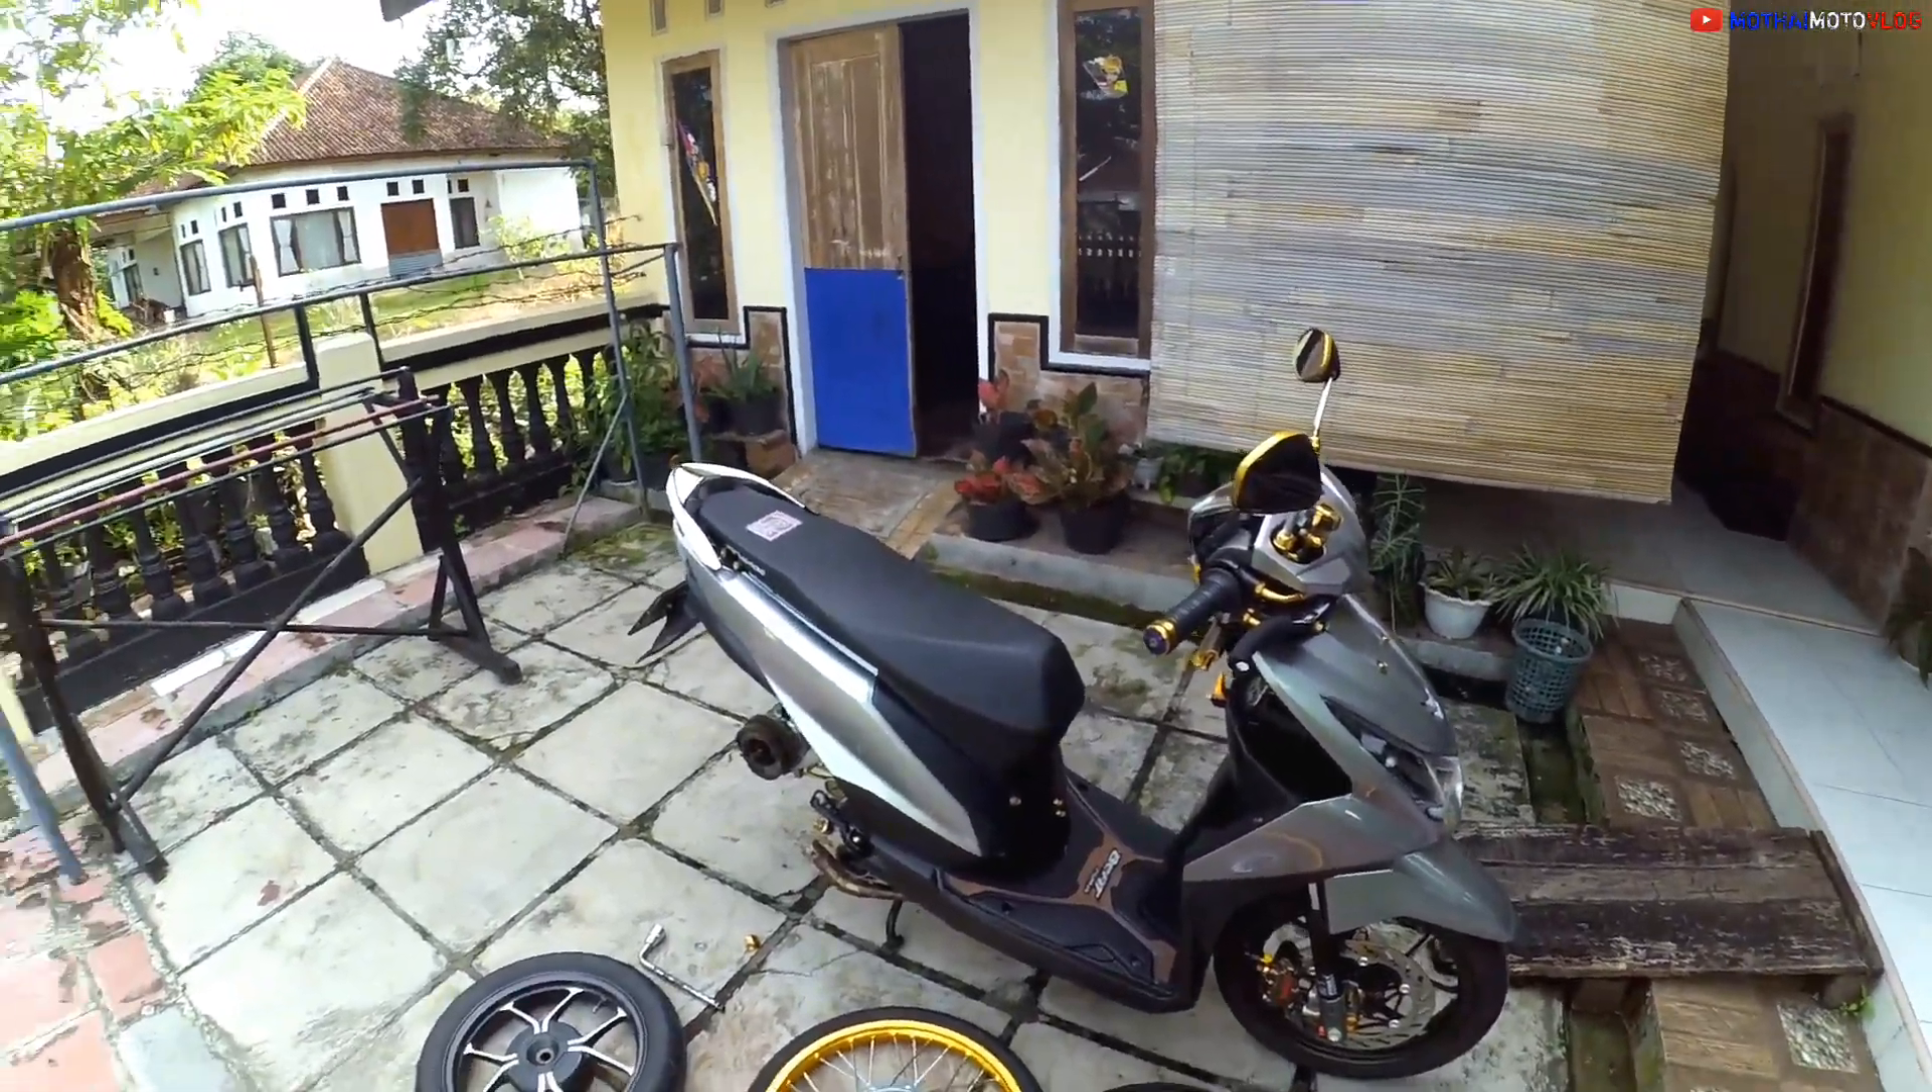Sekarang ini untuk pelak depannya udah gua pasang ya jadi tinggal pelak belakang aja.